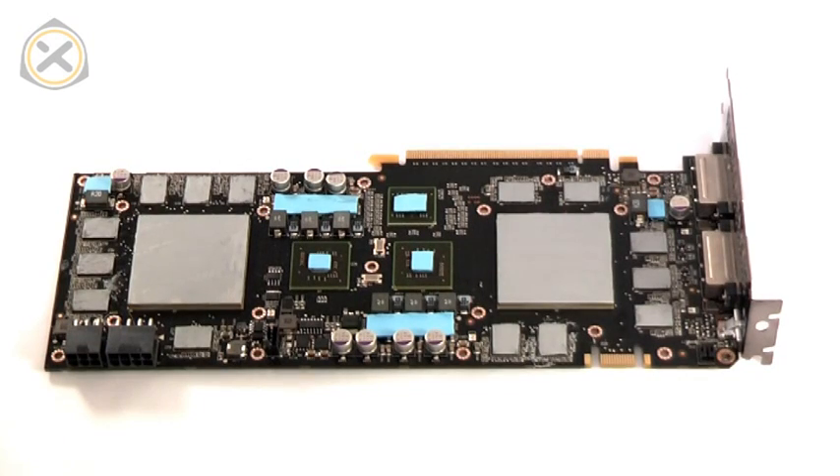Here's what the GTX 295 looks like with all of the thermal materials in place.